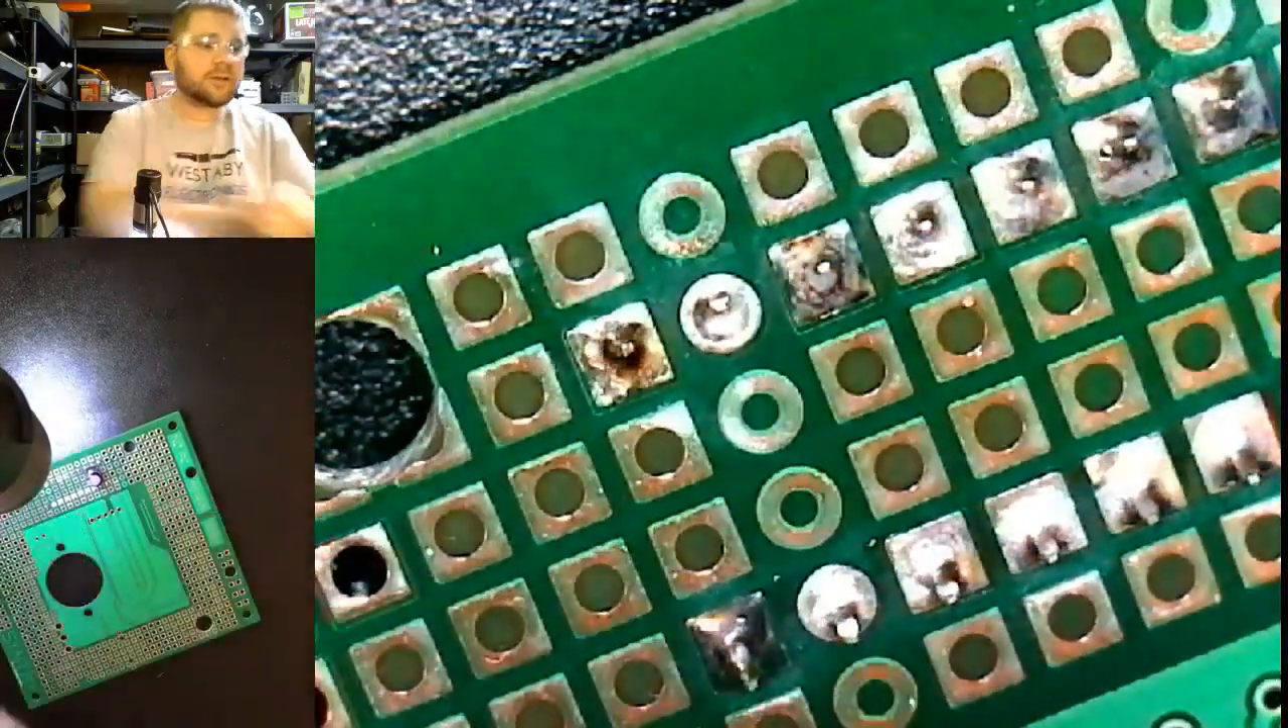You can actually see a lot better the individual pins that are now soldered.